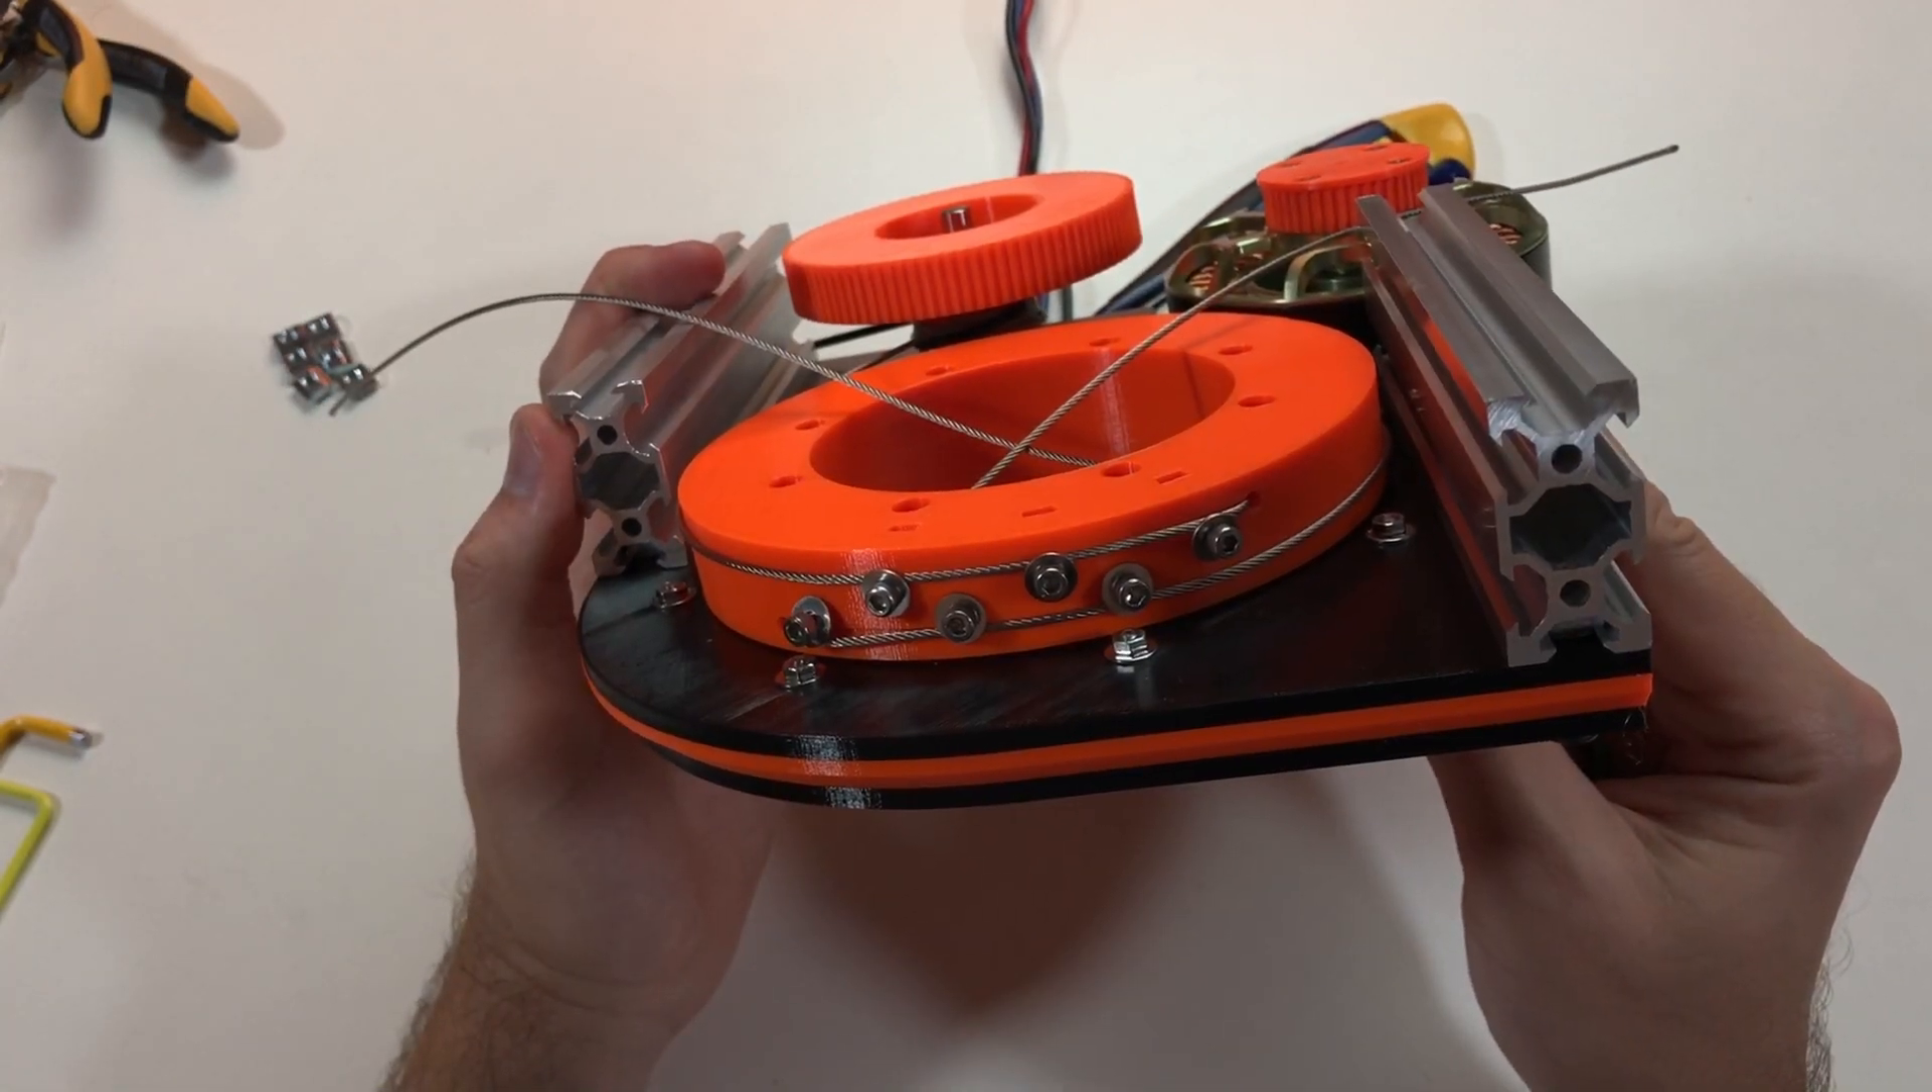So the cable is more or less installed you see. But now I need to tension this cable.